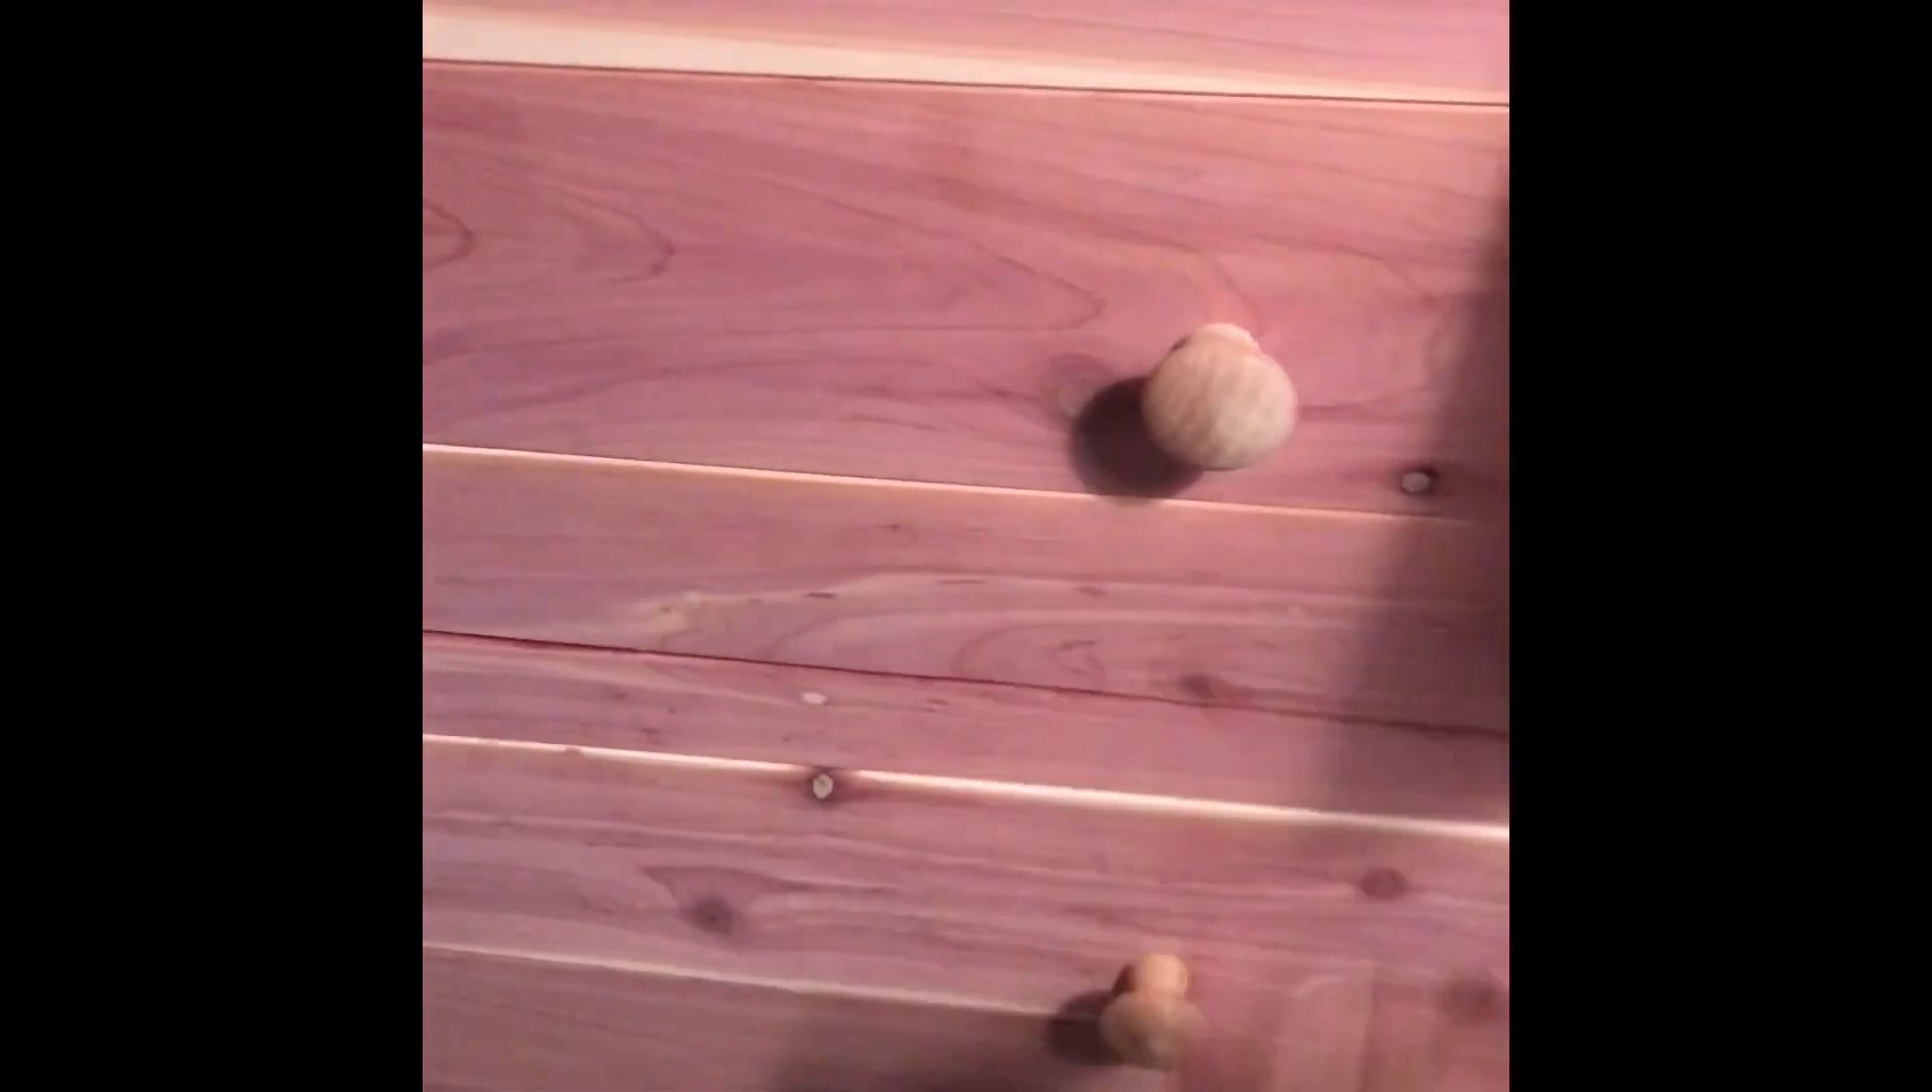I went ahead and put the knobs on. So, there's the knobs.